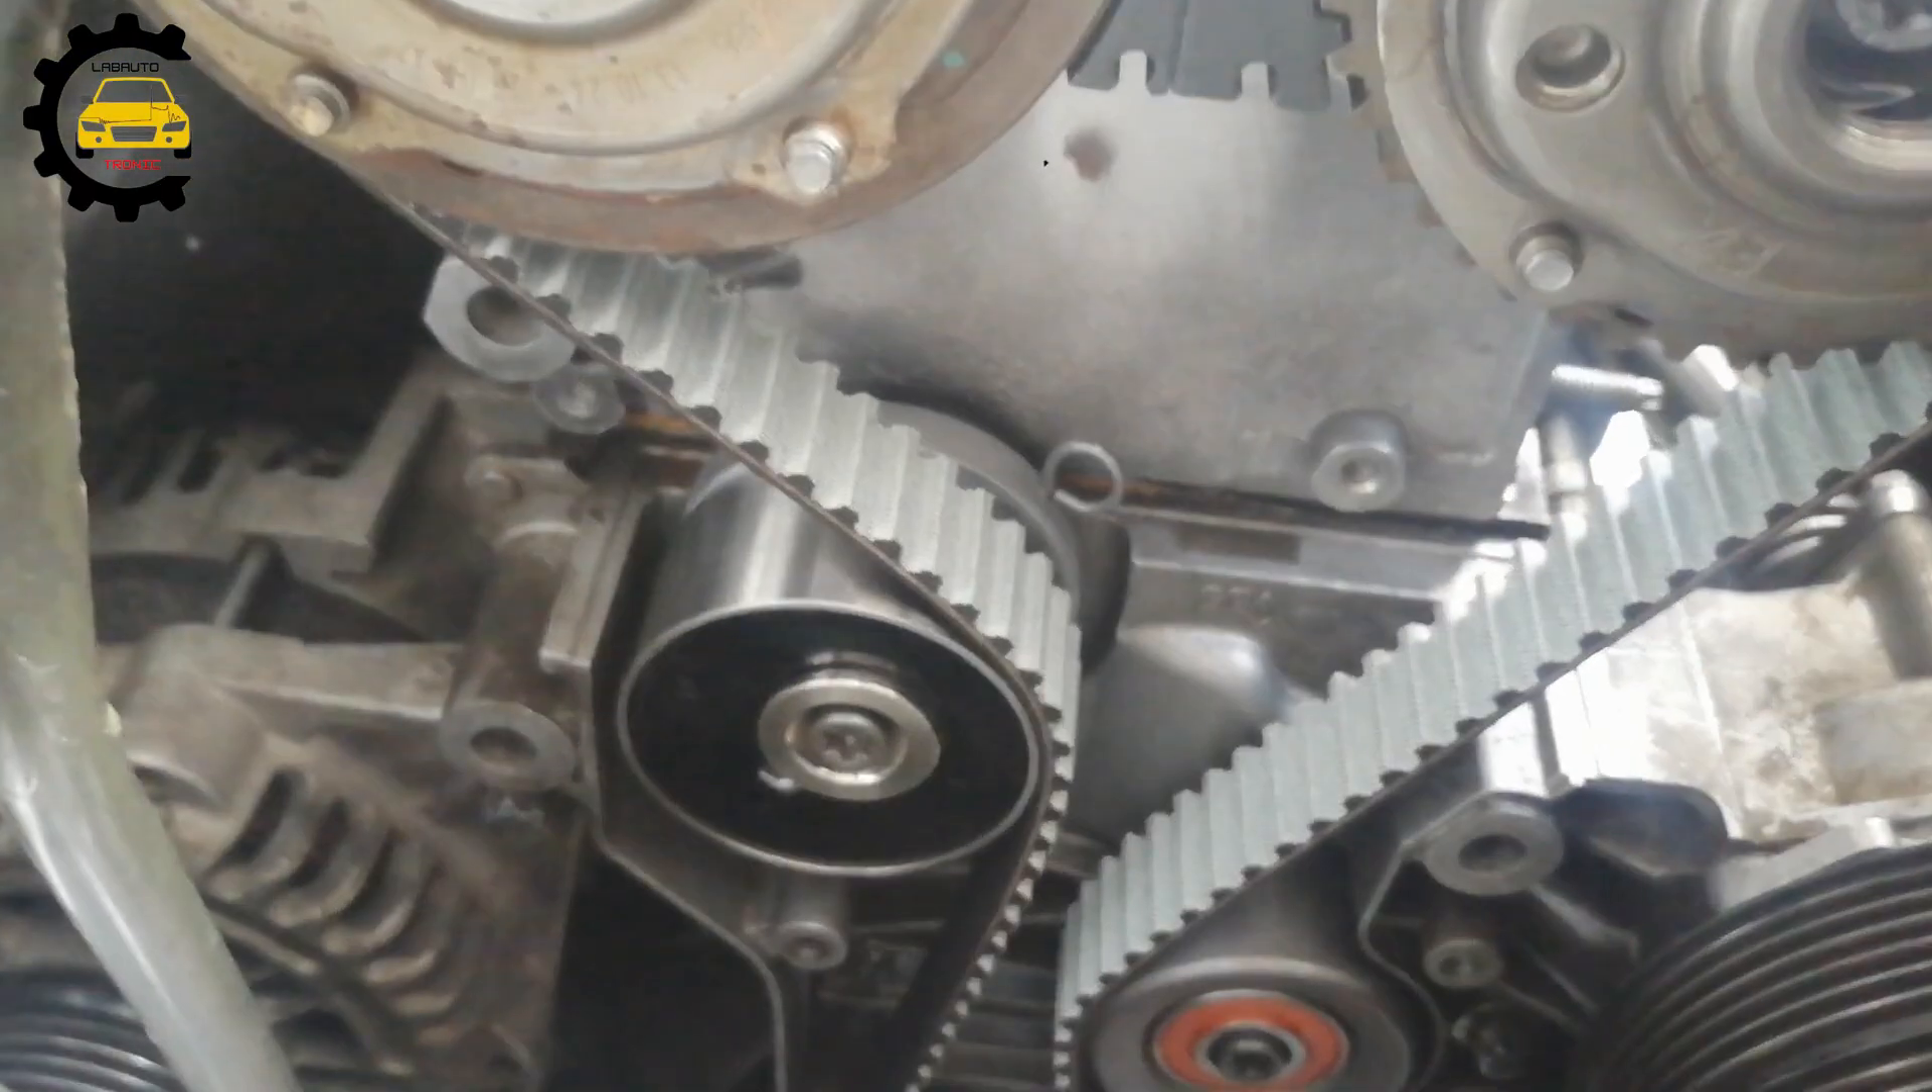Está colocada ya la correa de la distribución. Está ahí. Ya le vamos a hacer el ajuste.